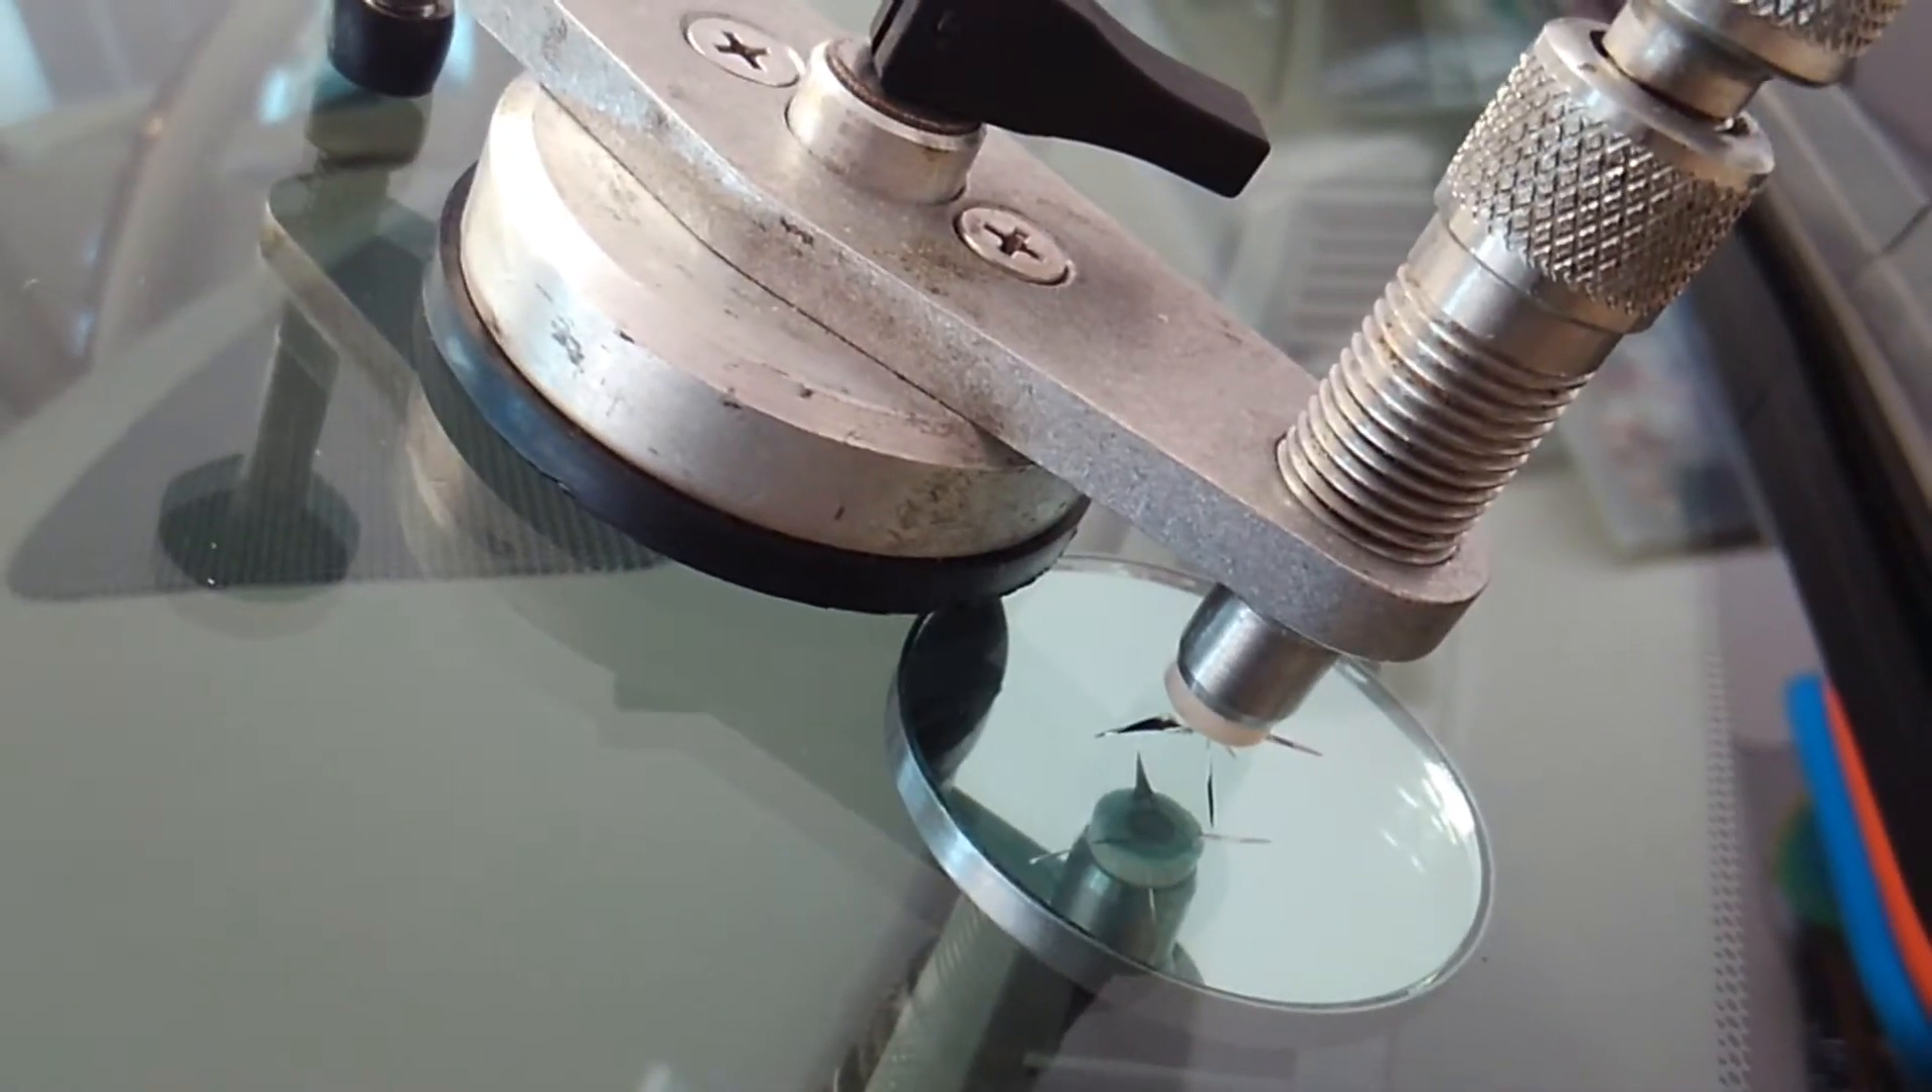All right as you can see we now have the bridge assembly set up right over the top of that crack right where I drilled.